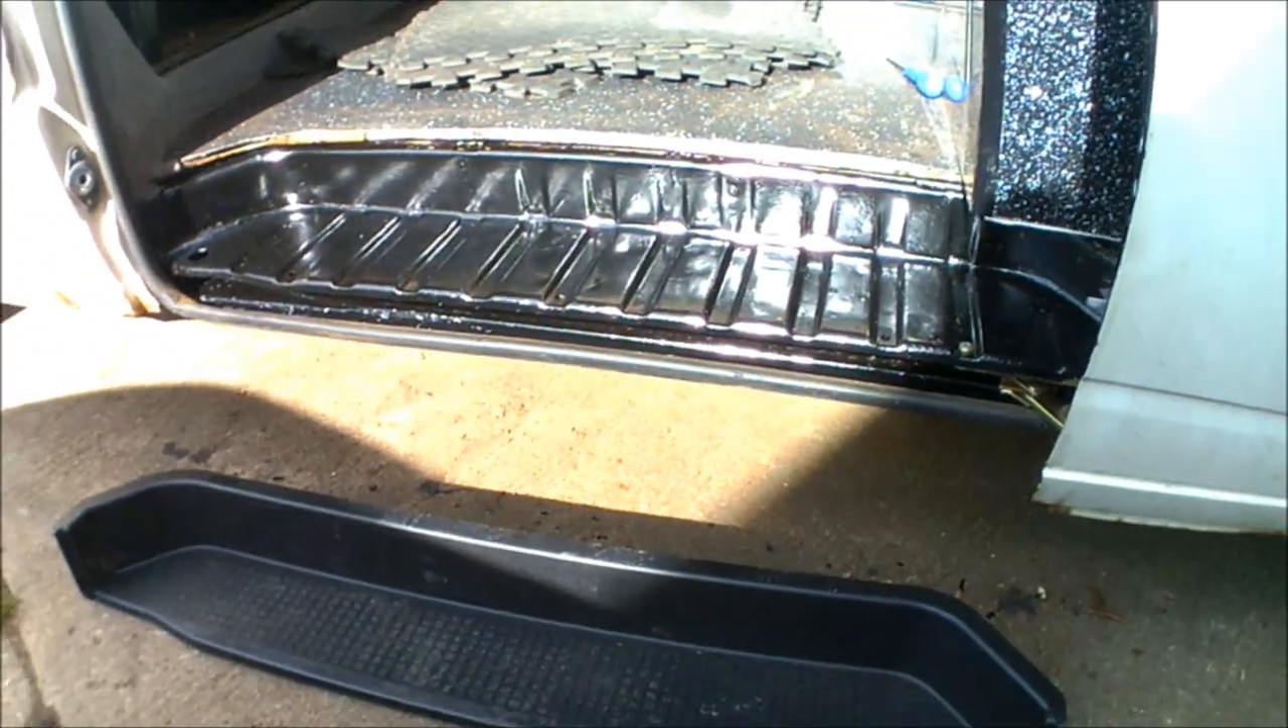So the only thing i've got left to do now Literally is just fit the plastic step on the top.